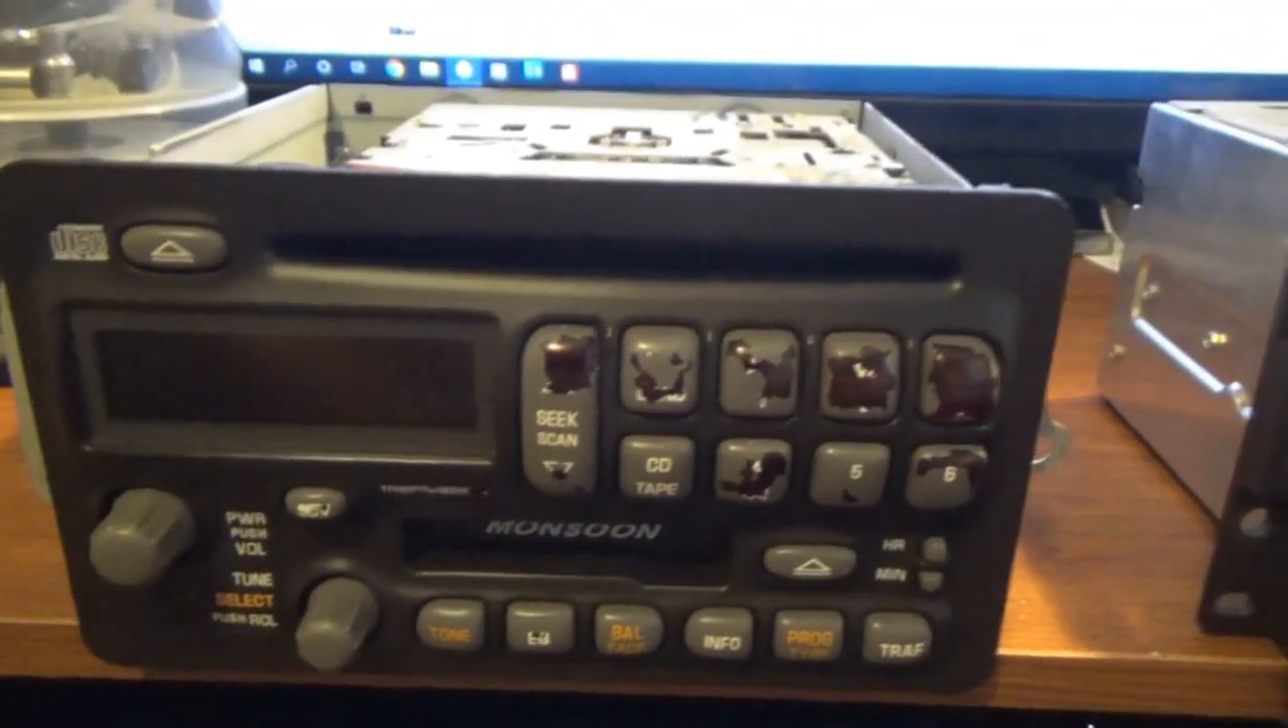I have, uh, this stereo from the Grand Am in here. Um, the top is still off from the last time that we looked at it.